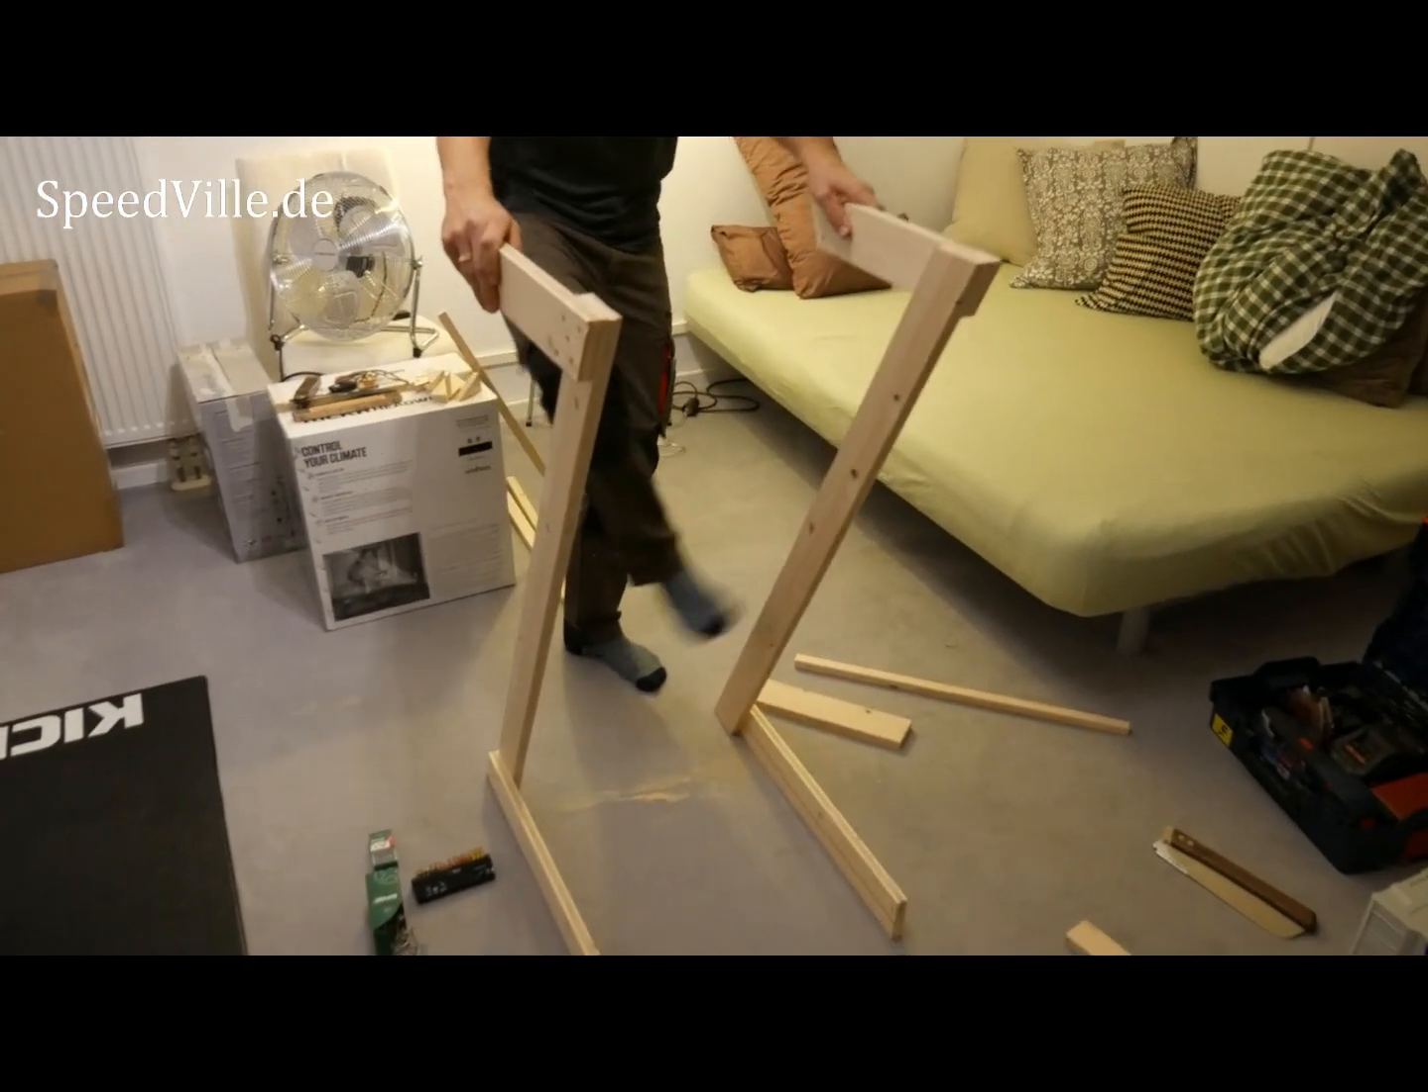Das sind einmal die beiden füße wo jetzt gleich hier oben drauf die platte drauf kommt.